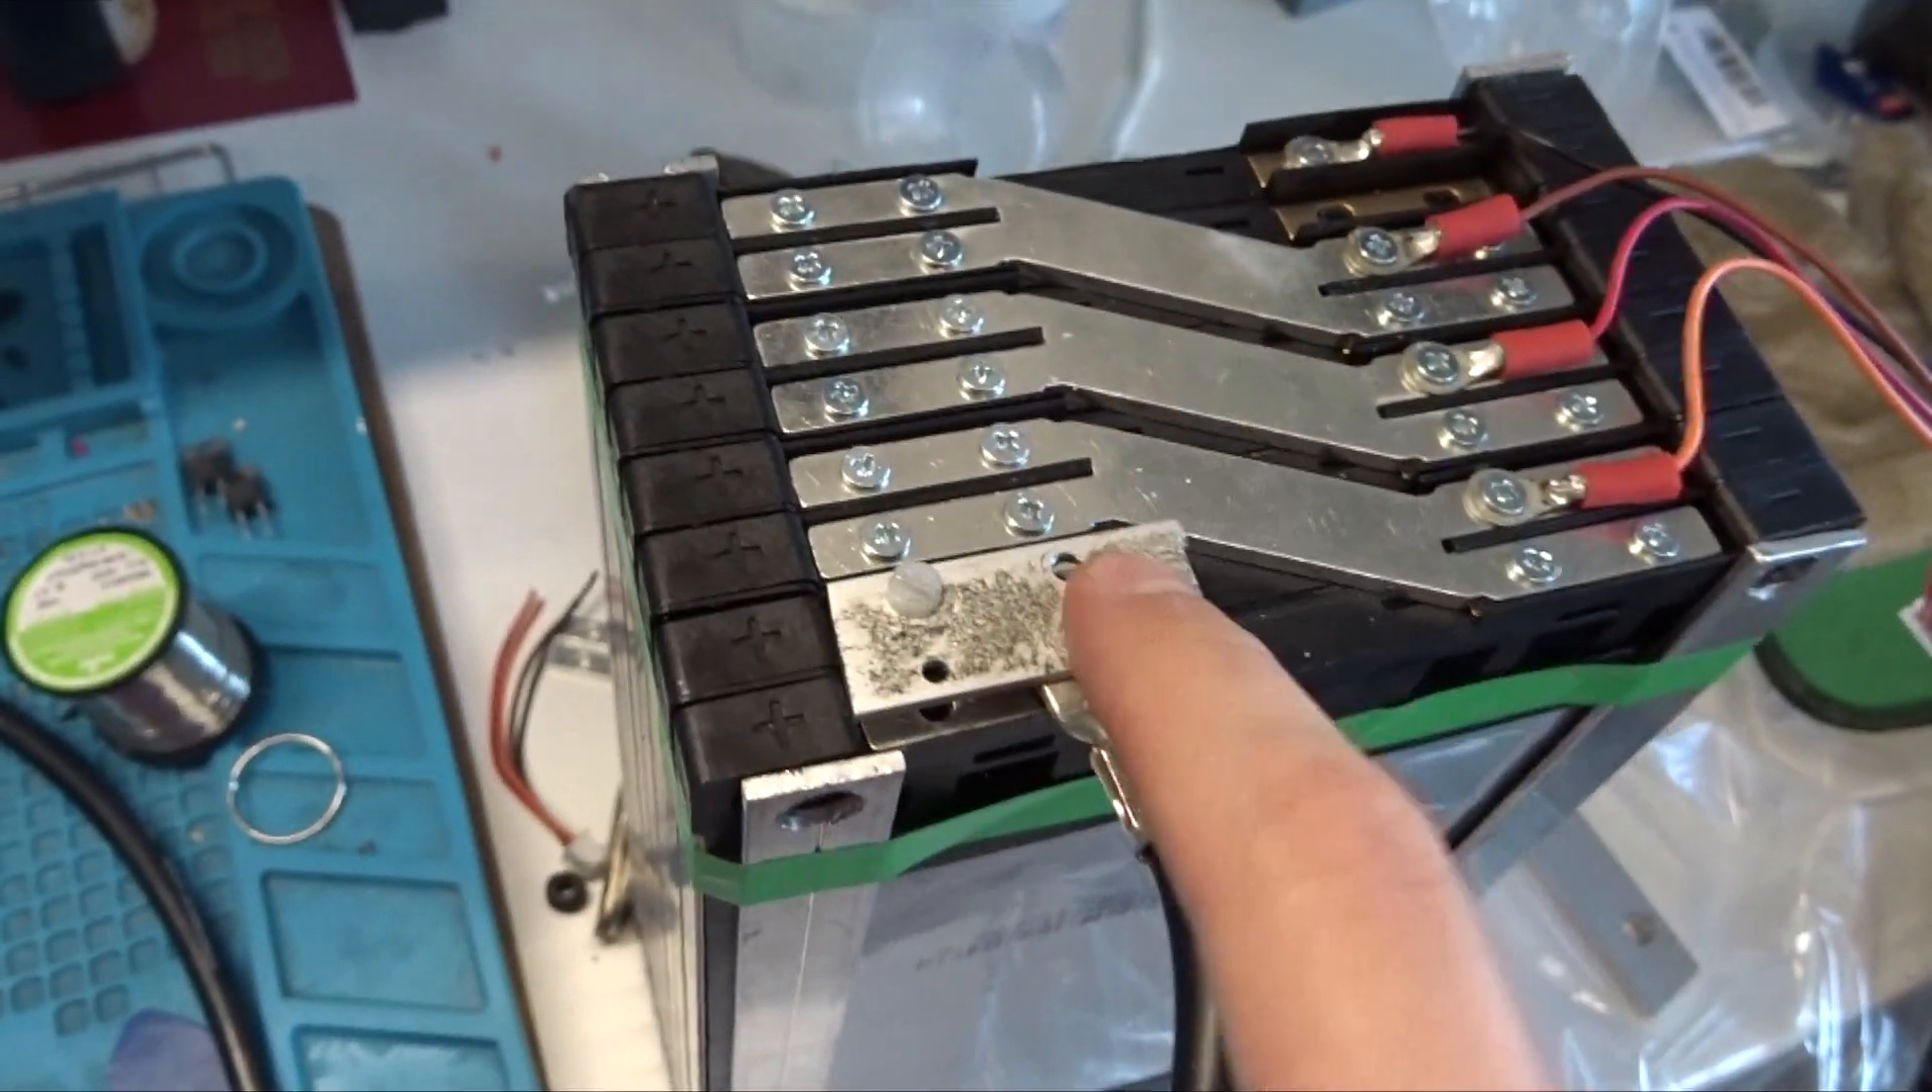I moved the balance leads over so they all come out one side so they're all equal lengths.